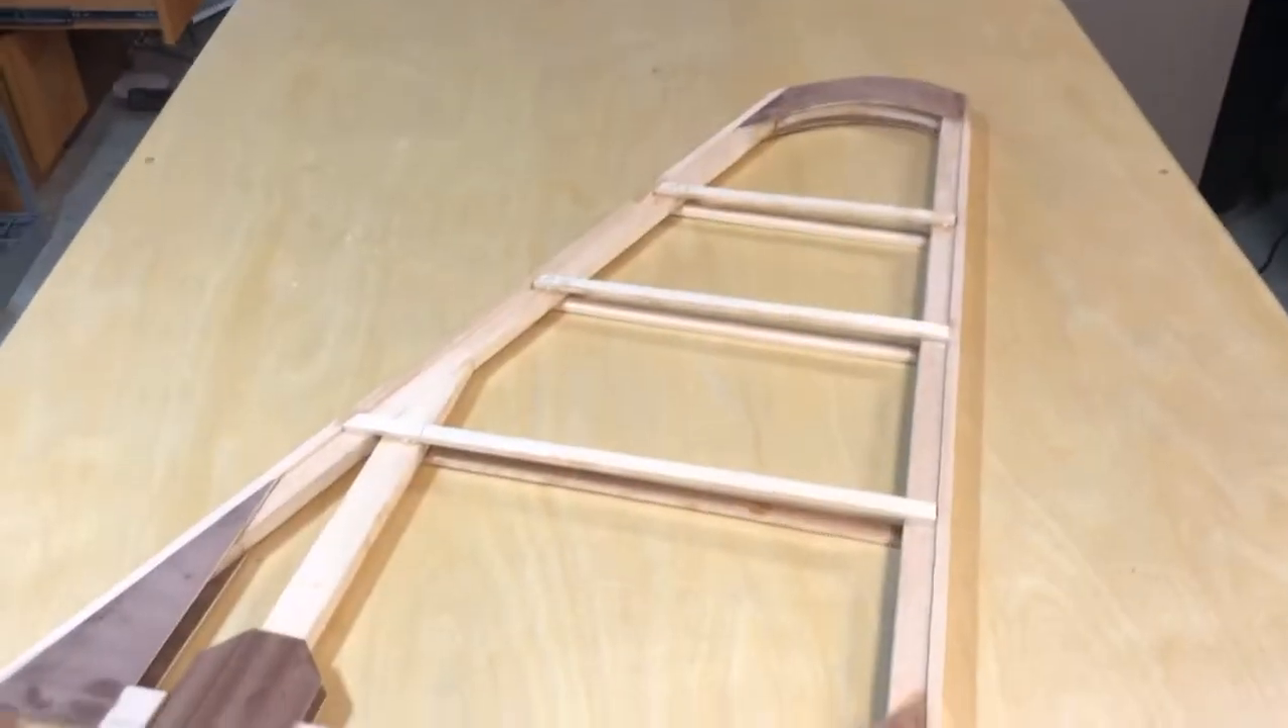A semi-completed vertical stab. The clamps are off.